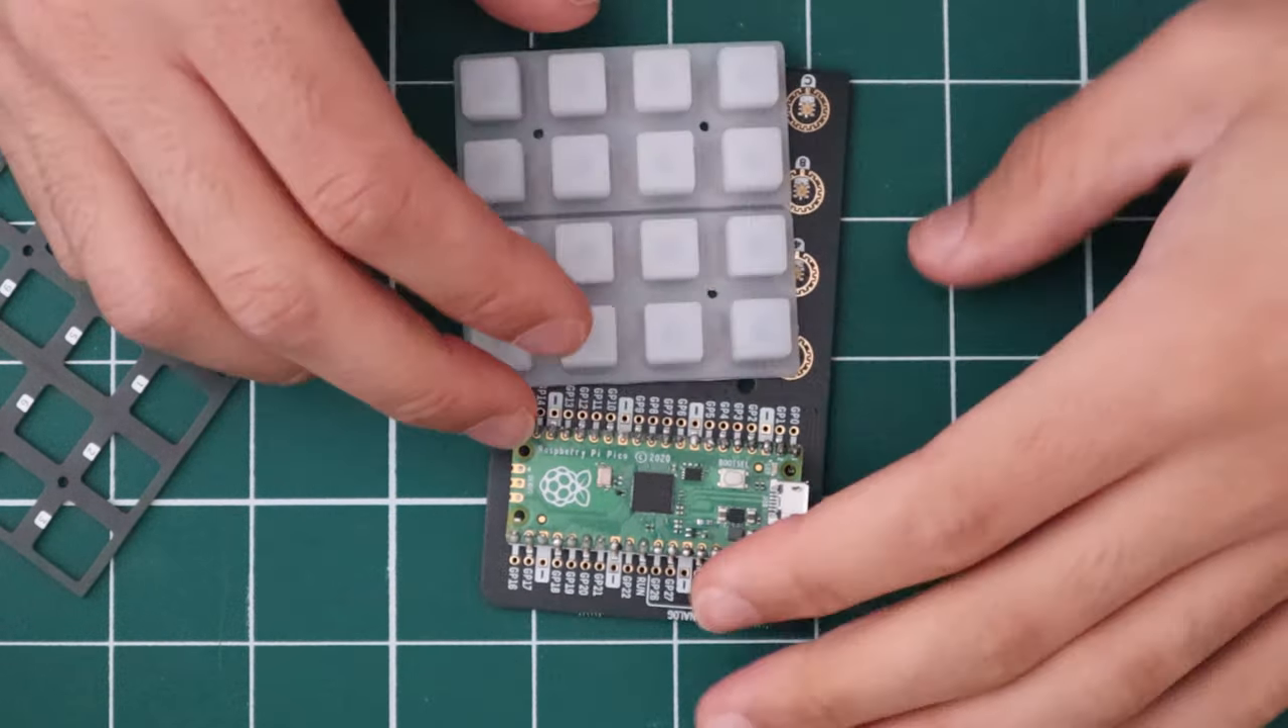So, we've got the Pico installed there, and the pins are all installed, time for the buttons.